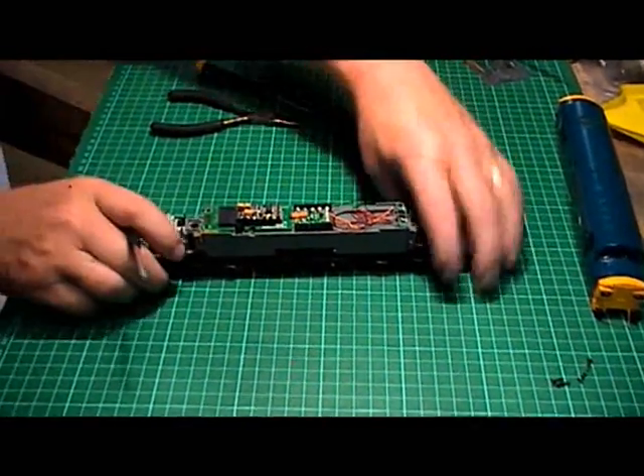As you can see, we've got the body off here now.